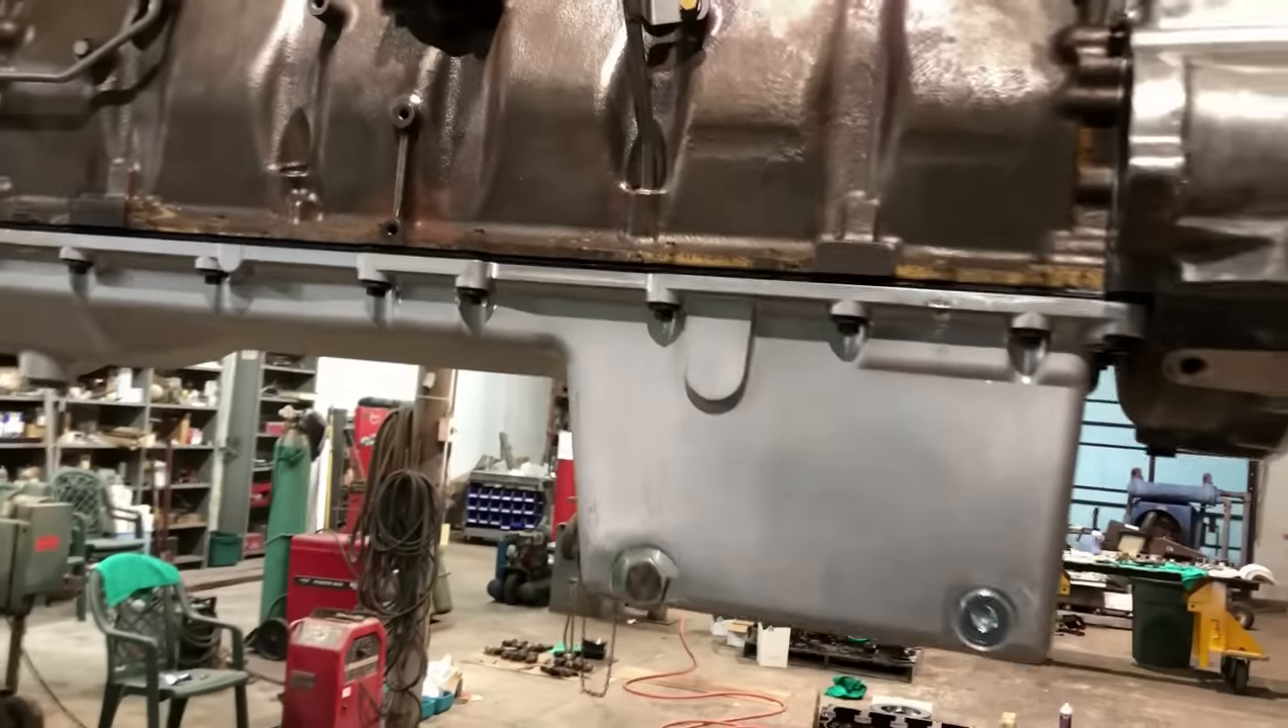I've got the oil pan on it and it's pretty much ready for paint.